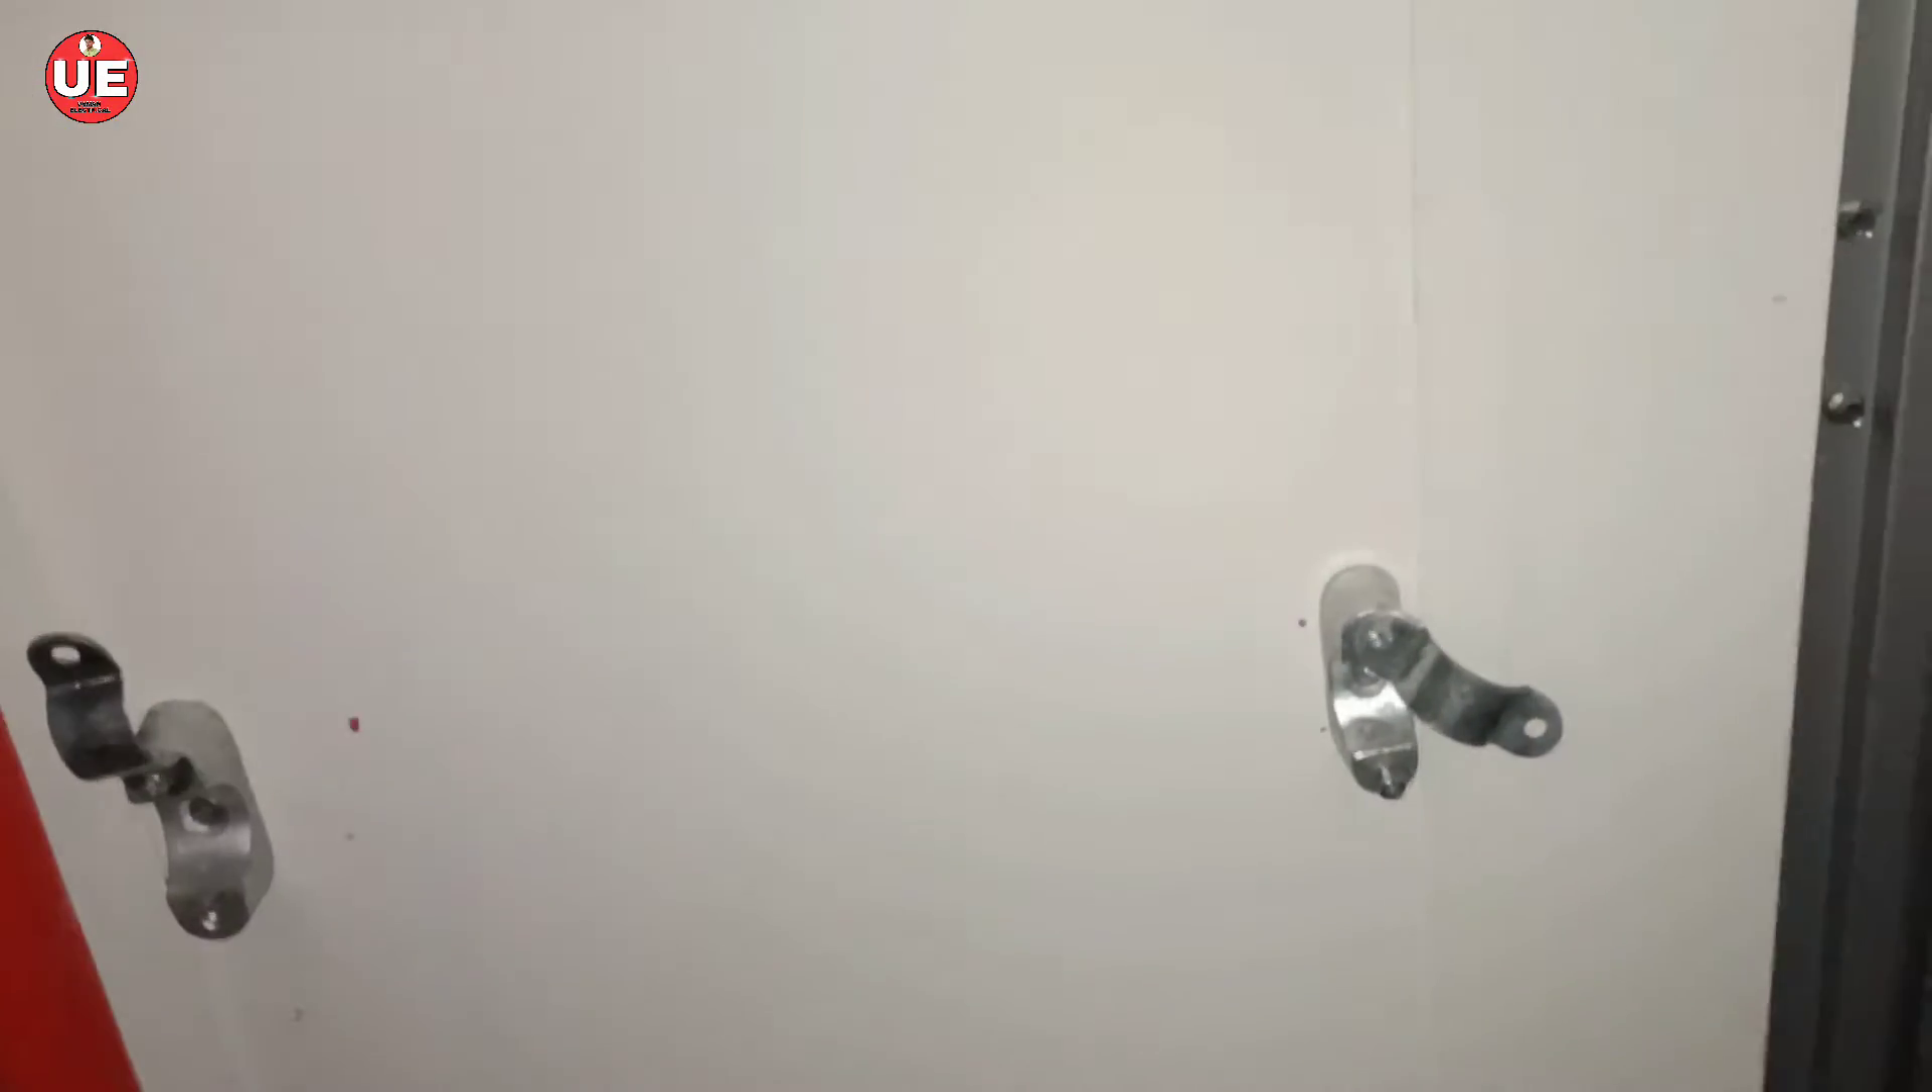इस तरह से सैडल लगा के रेडी कर दिया यह दो सैडल लग गिया है।